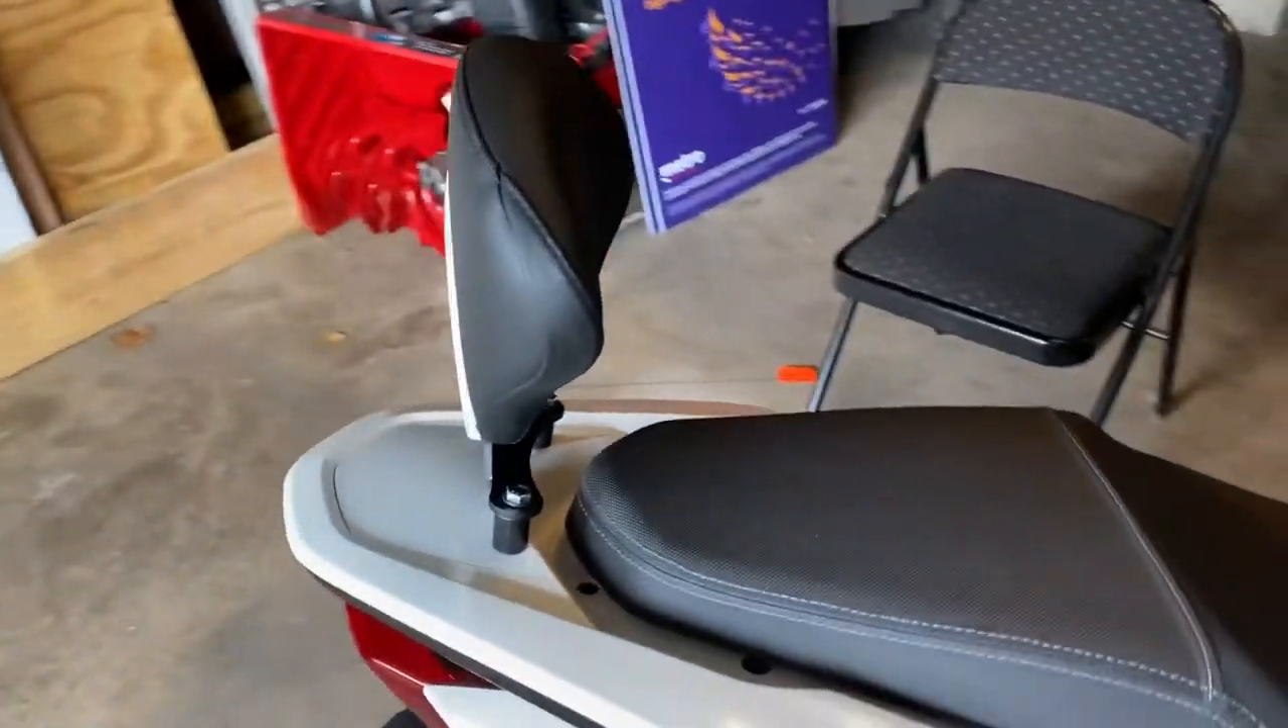Here it is the final product the backrest is on the Honda PCX 150.